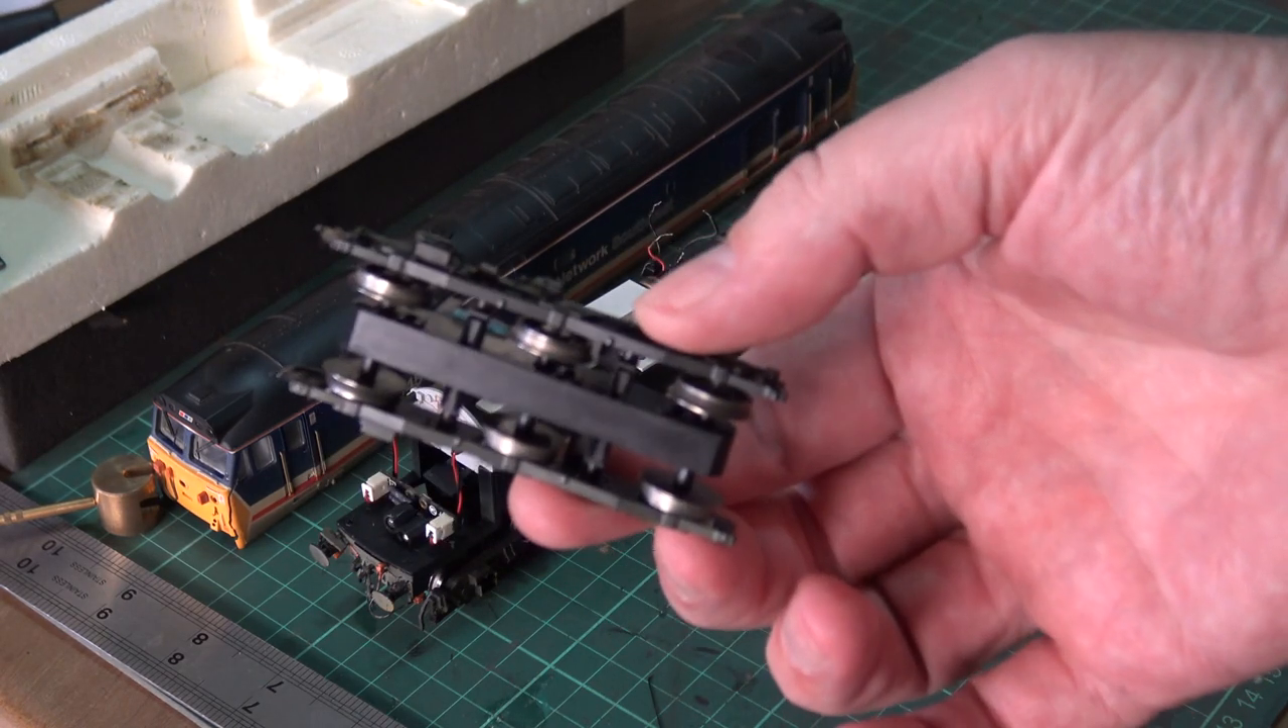This bogey has completely been removed.